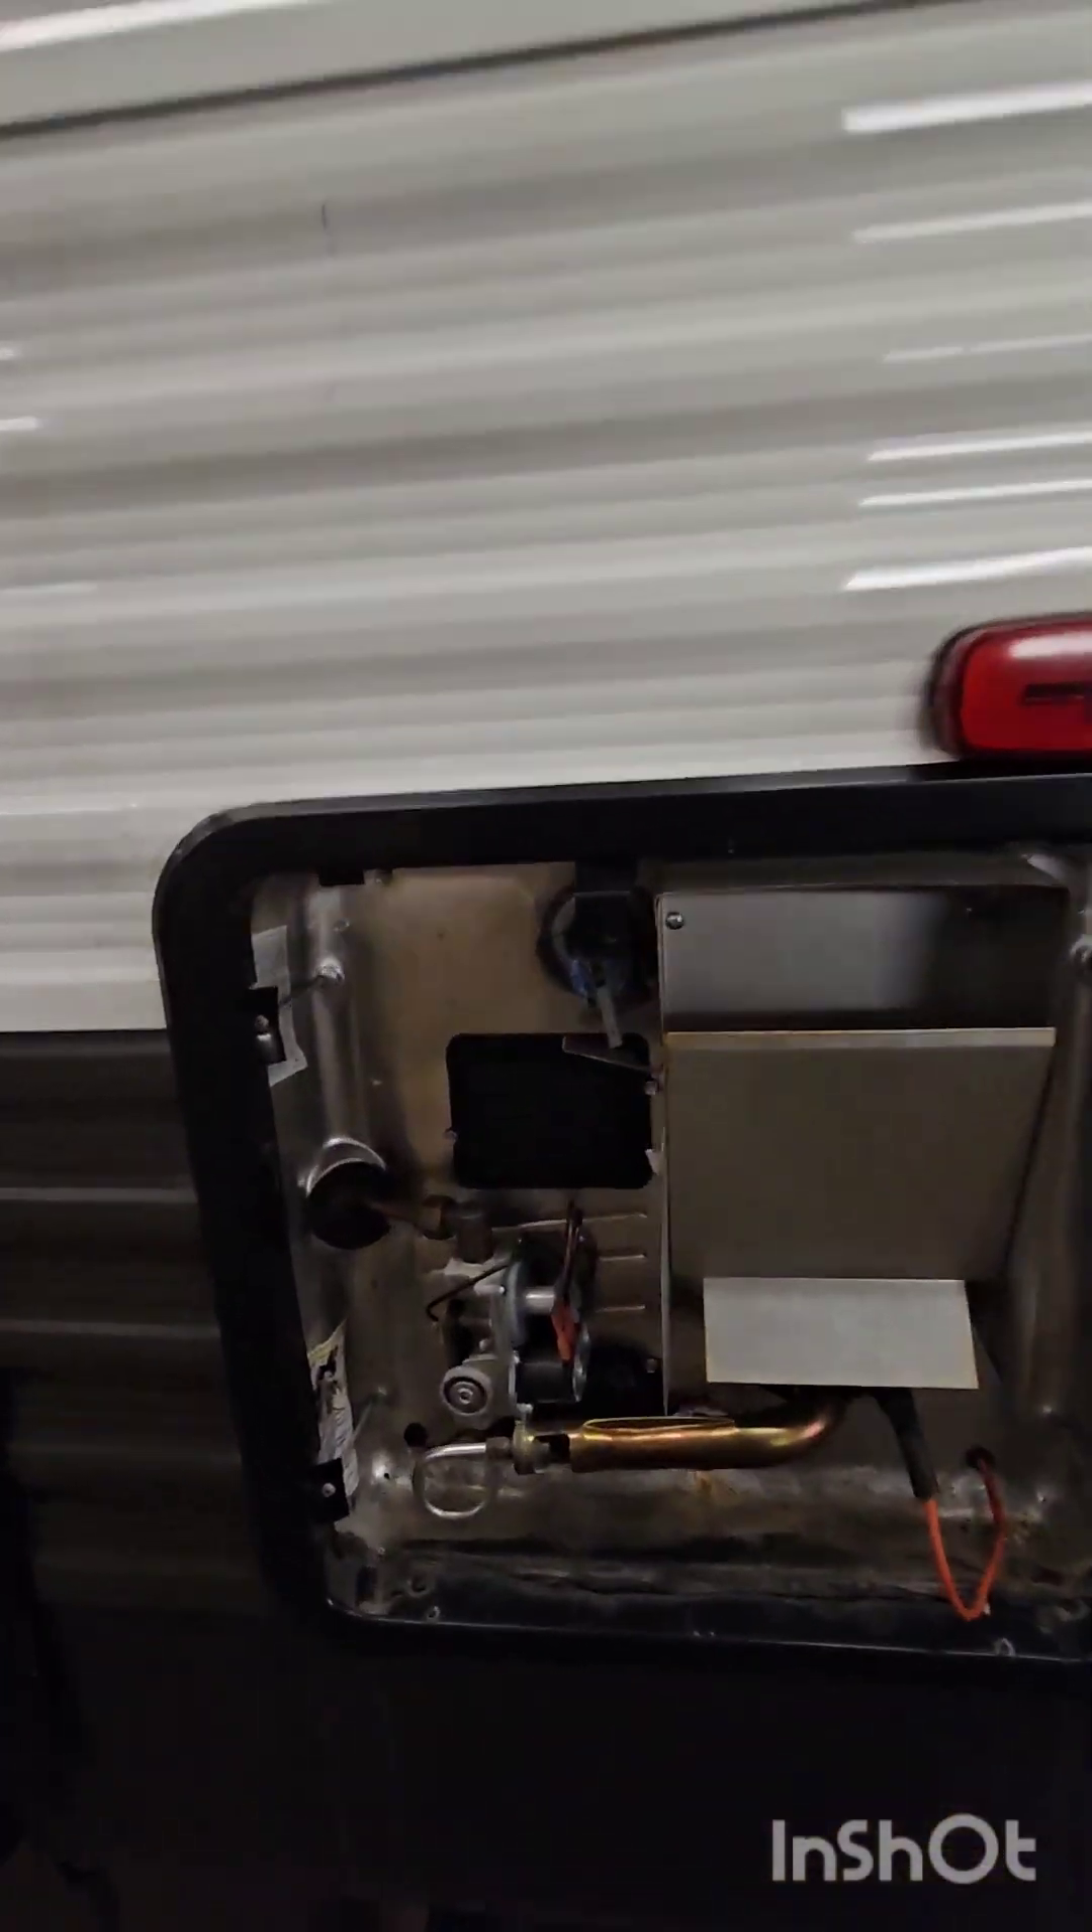We've got a hot water cover you gotta get put on here.